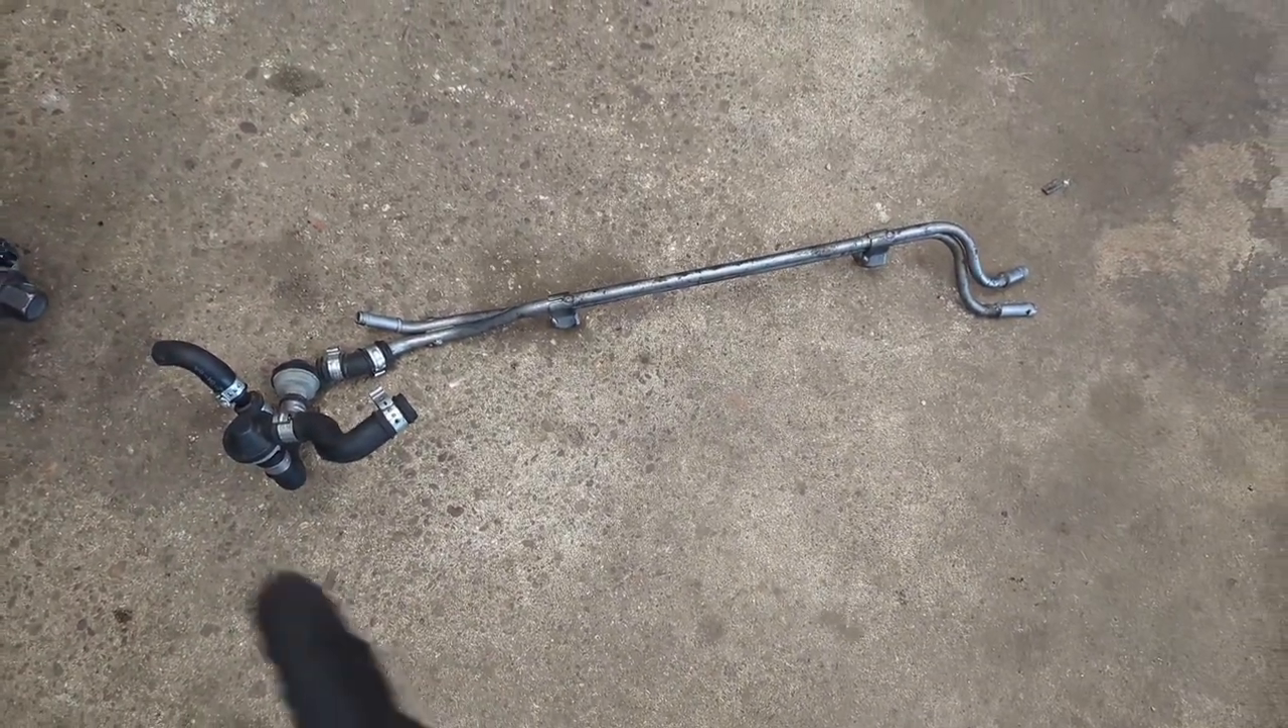I've removed the hardline from the front, along with the two check valves.